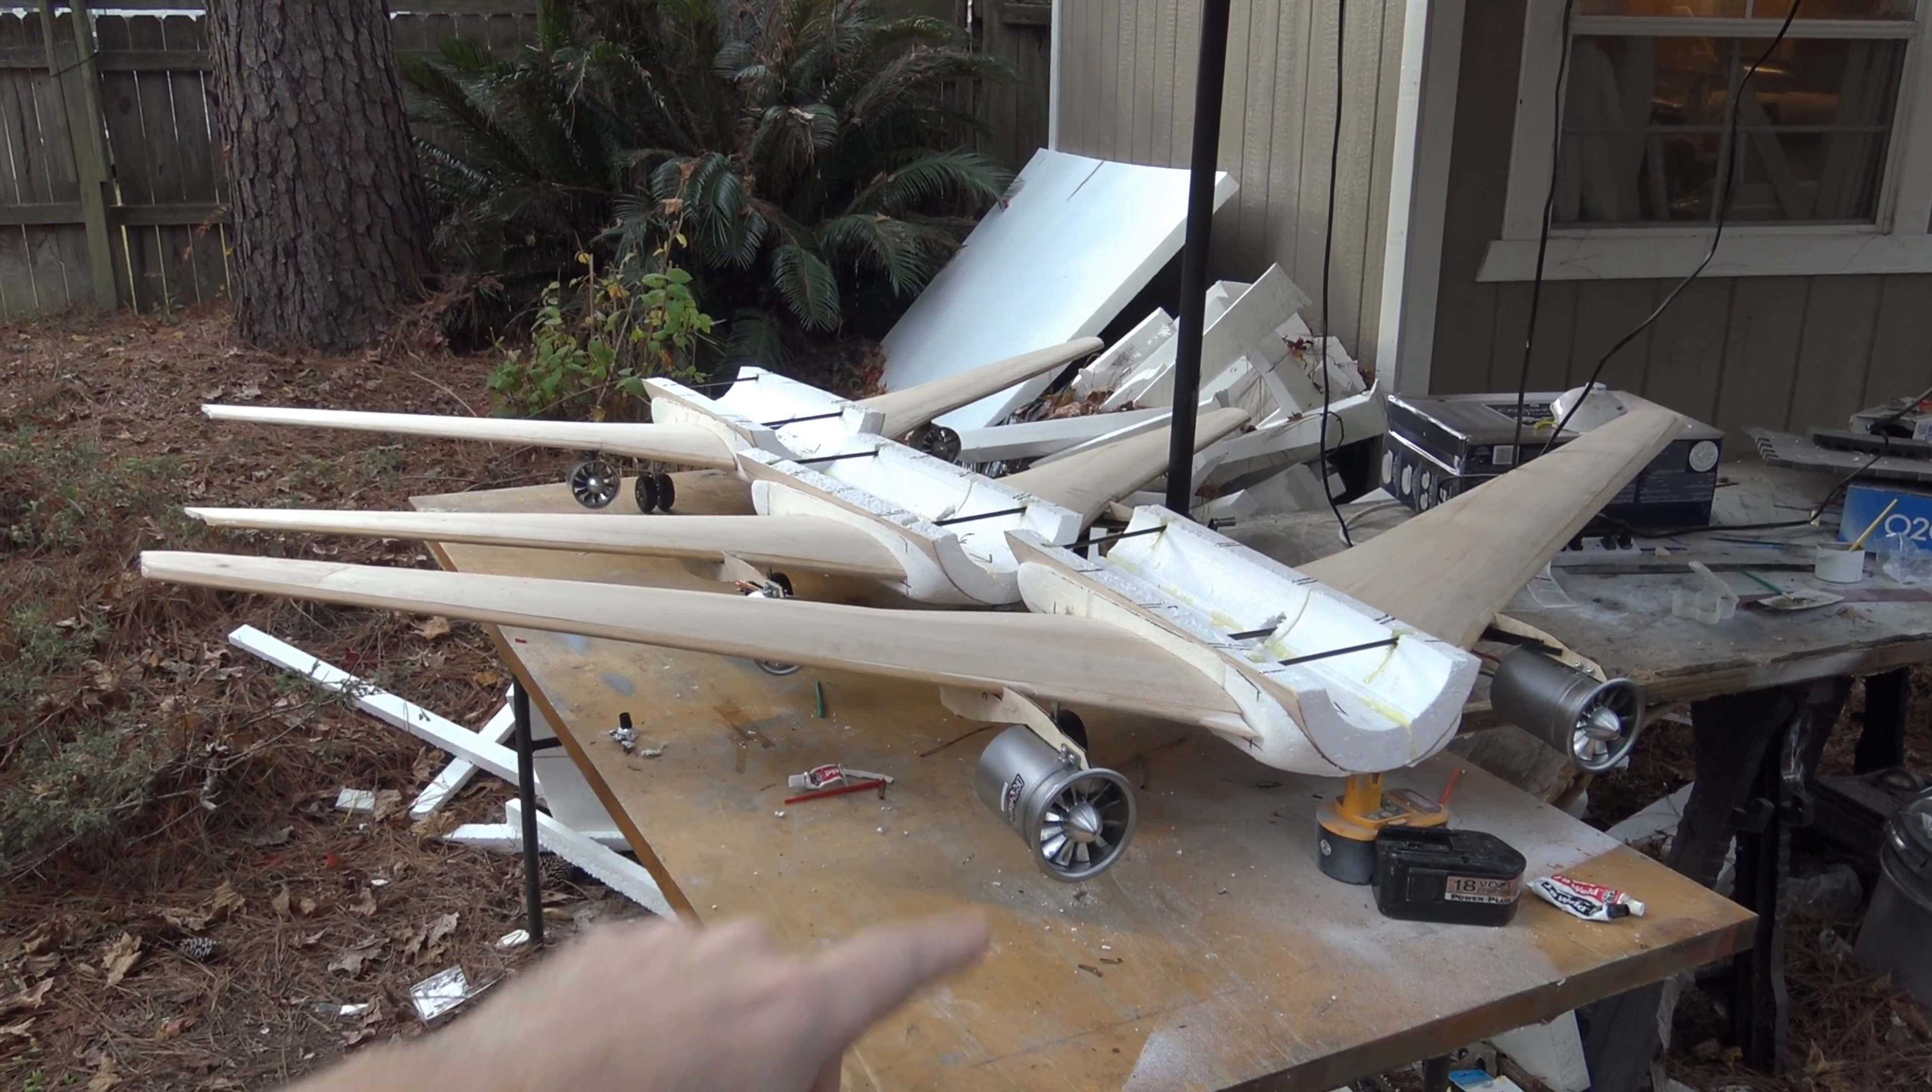We've got the wings of my 737 max 7 with her 90 millimeter all -aluminum EDFs installed.